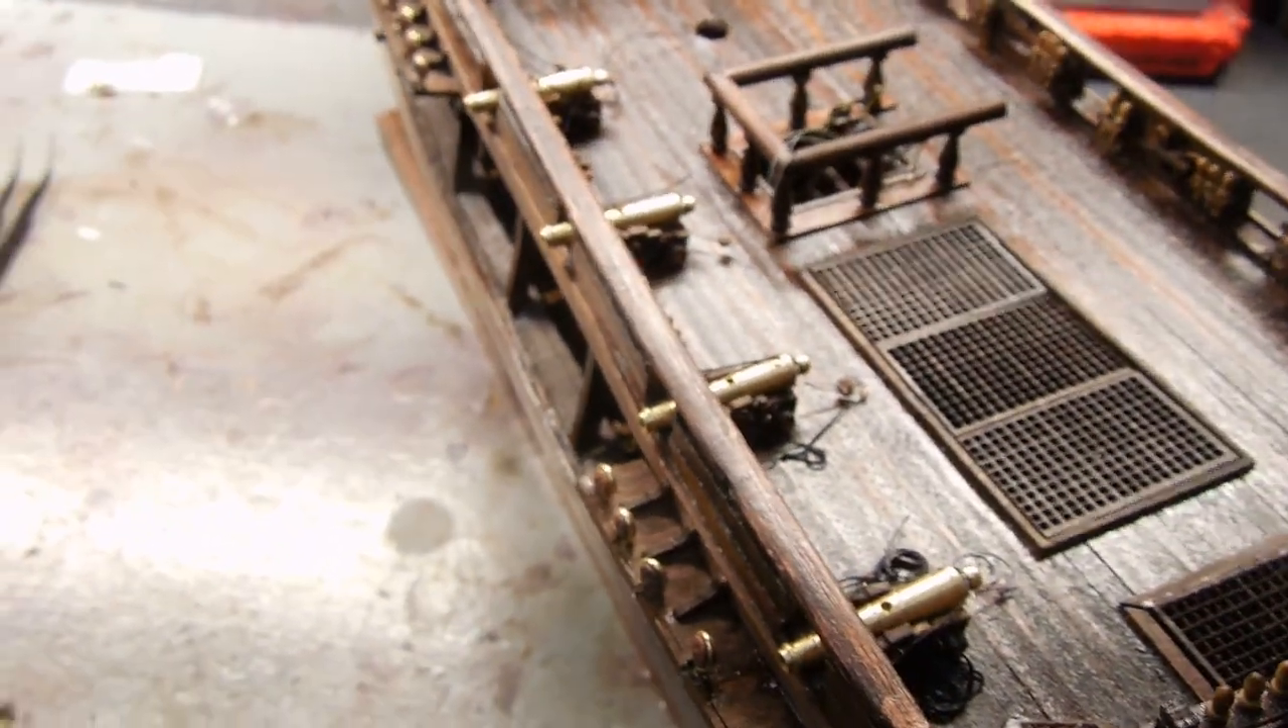You can see the brass cannons in place.